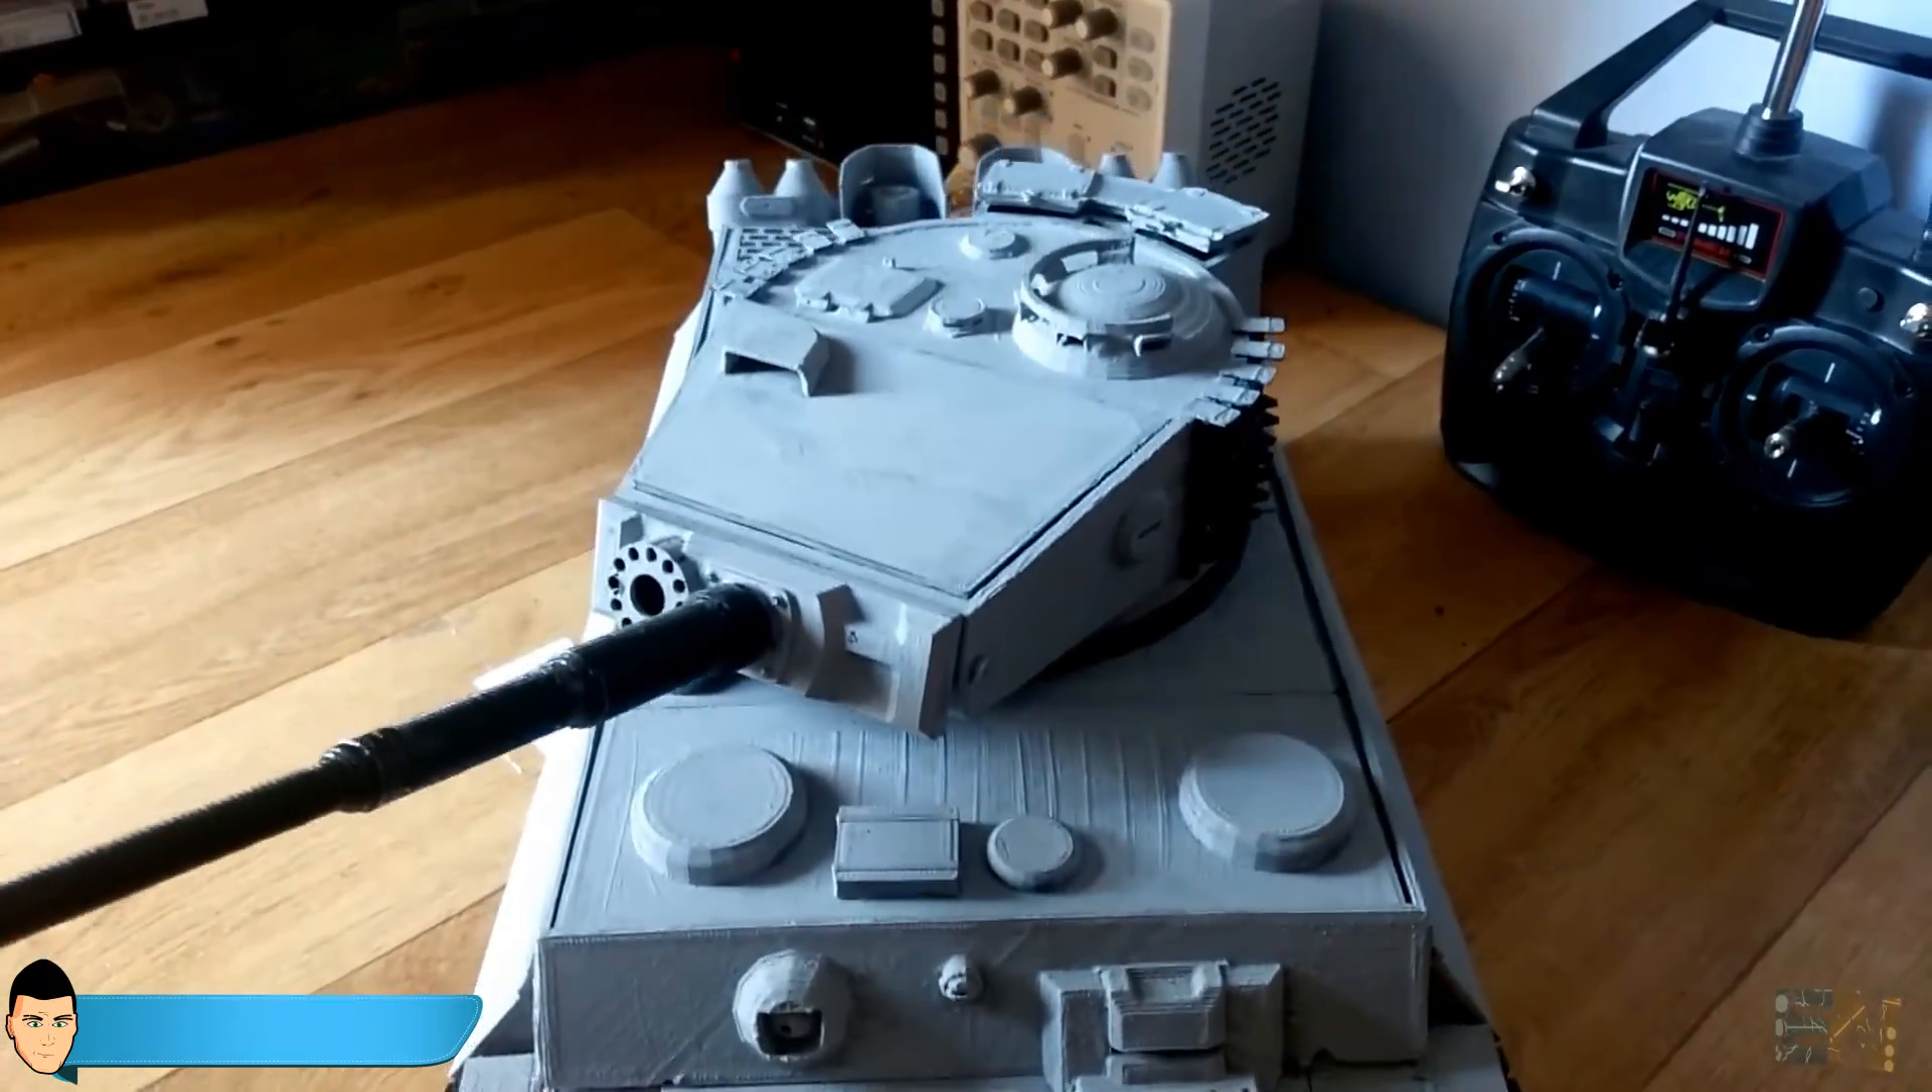Put the turret in place with three screws and the 3d badass tank is ready.